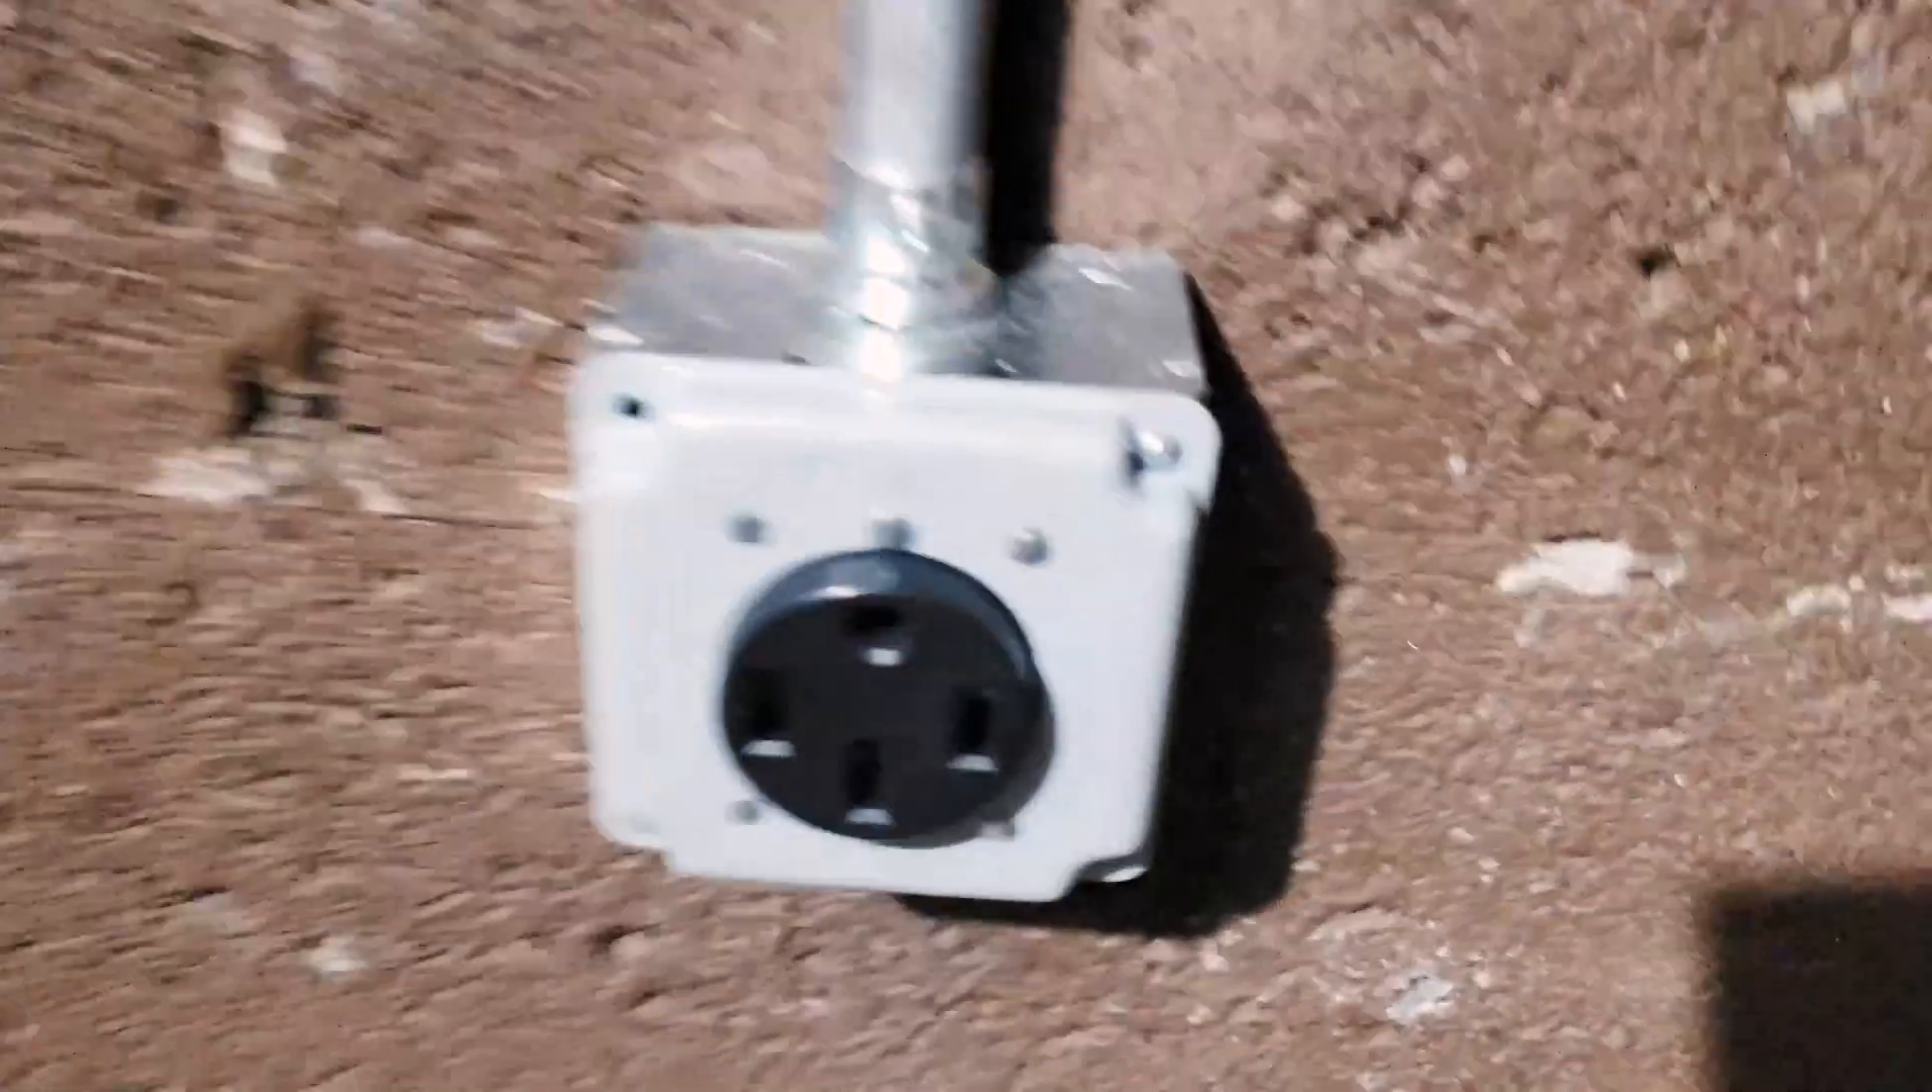Here in my garage i got this plug installed.